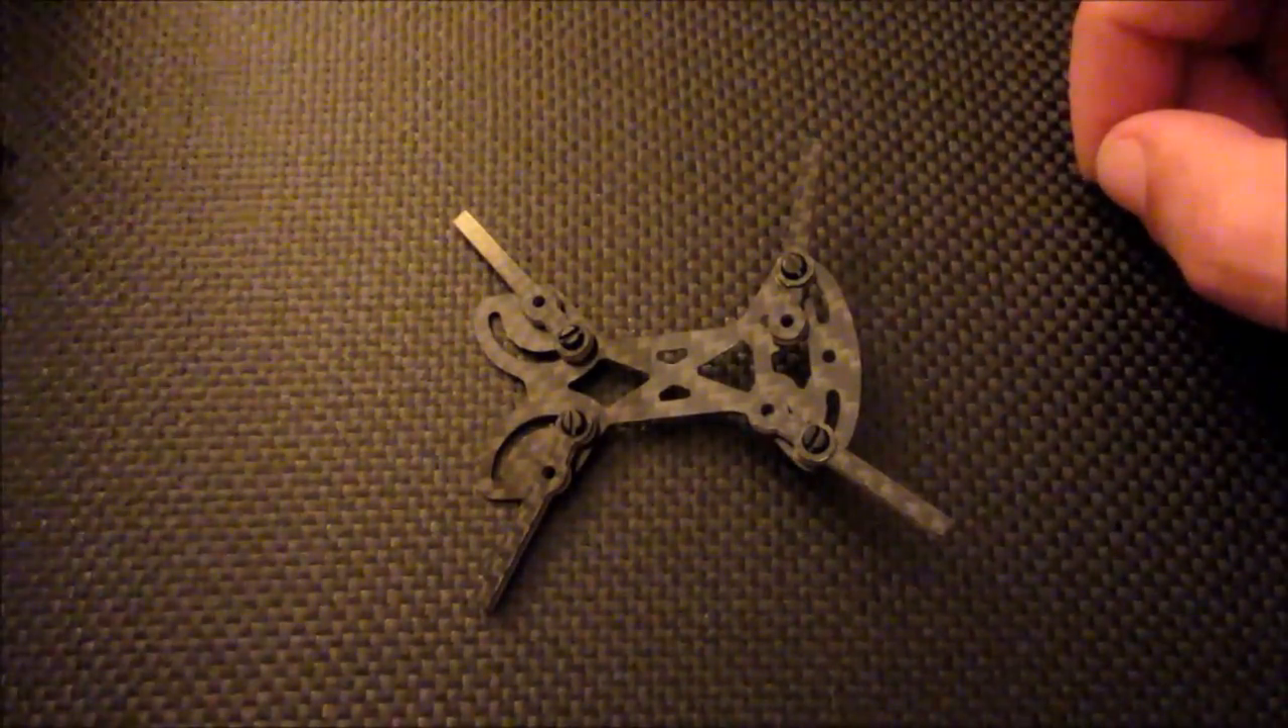See, the arms are able to pivot, but they're held to the main frame now.